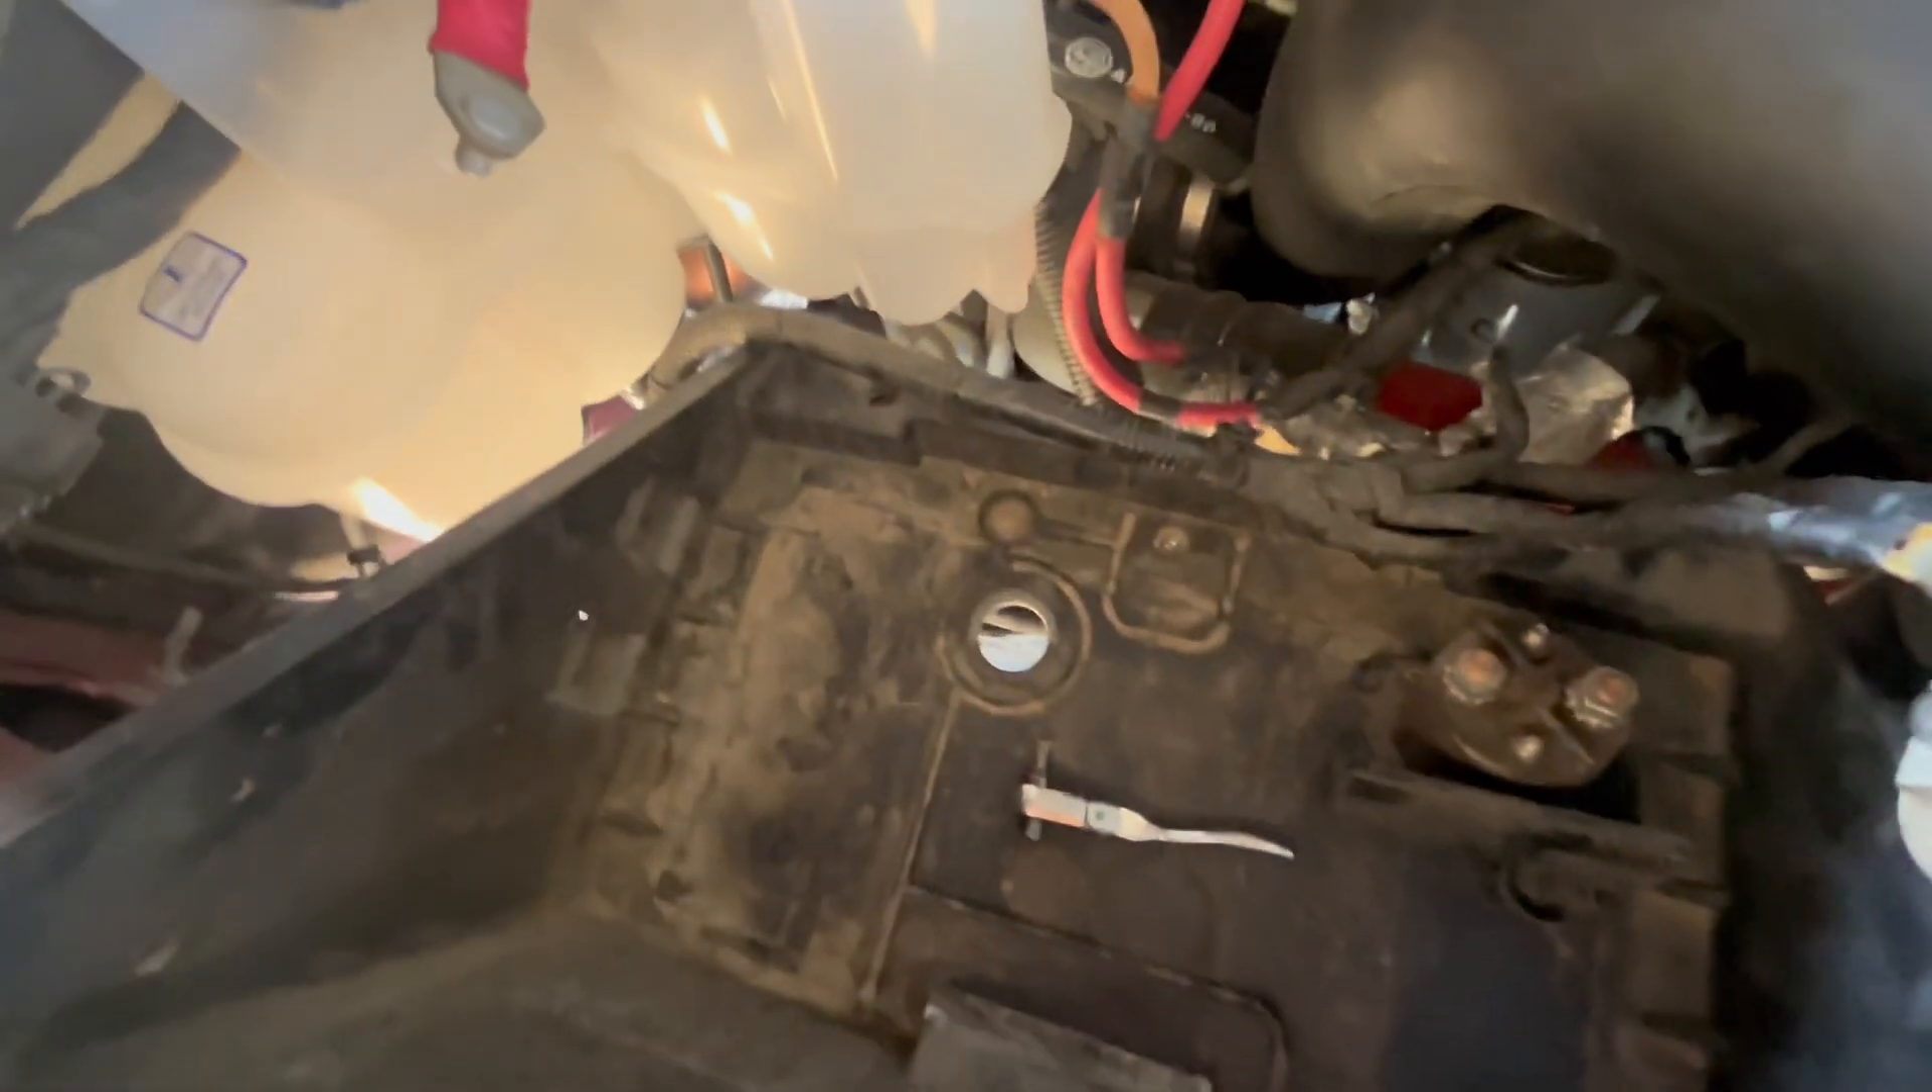Okay so we got the battery tray reinstalled.